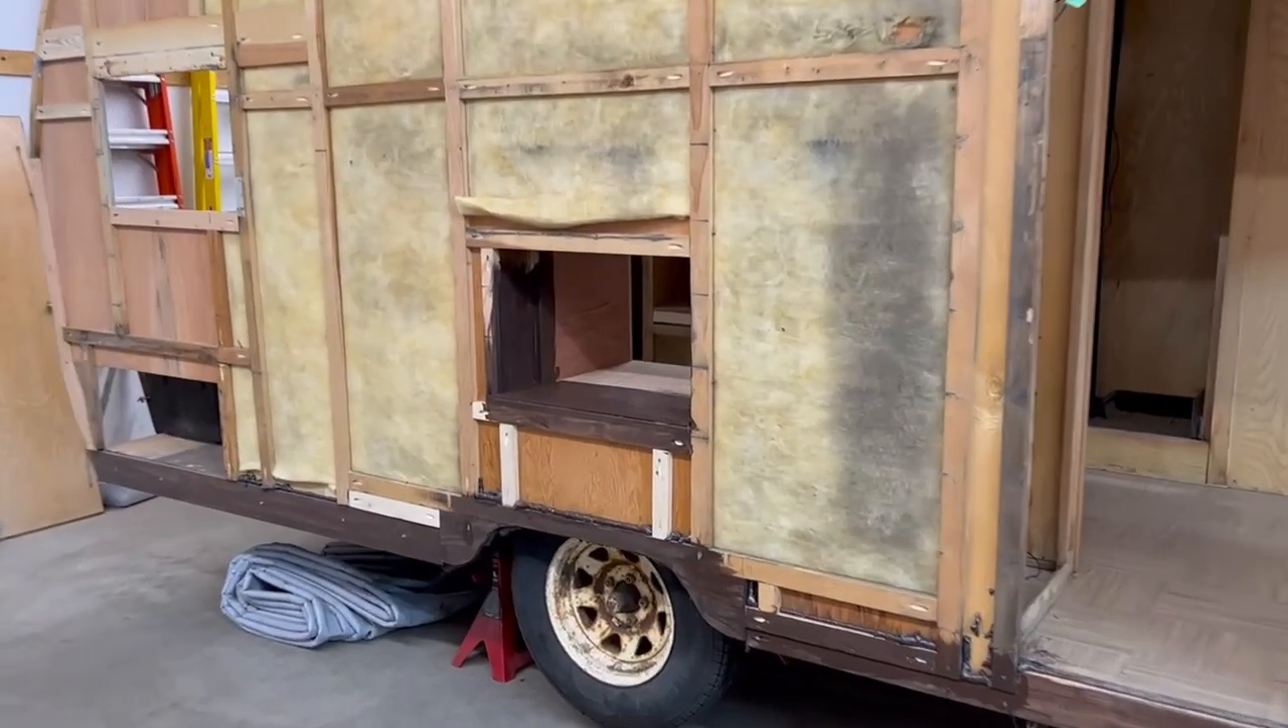The fridge sidewall vent is framed out and you can see that i've got it stained.